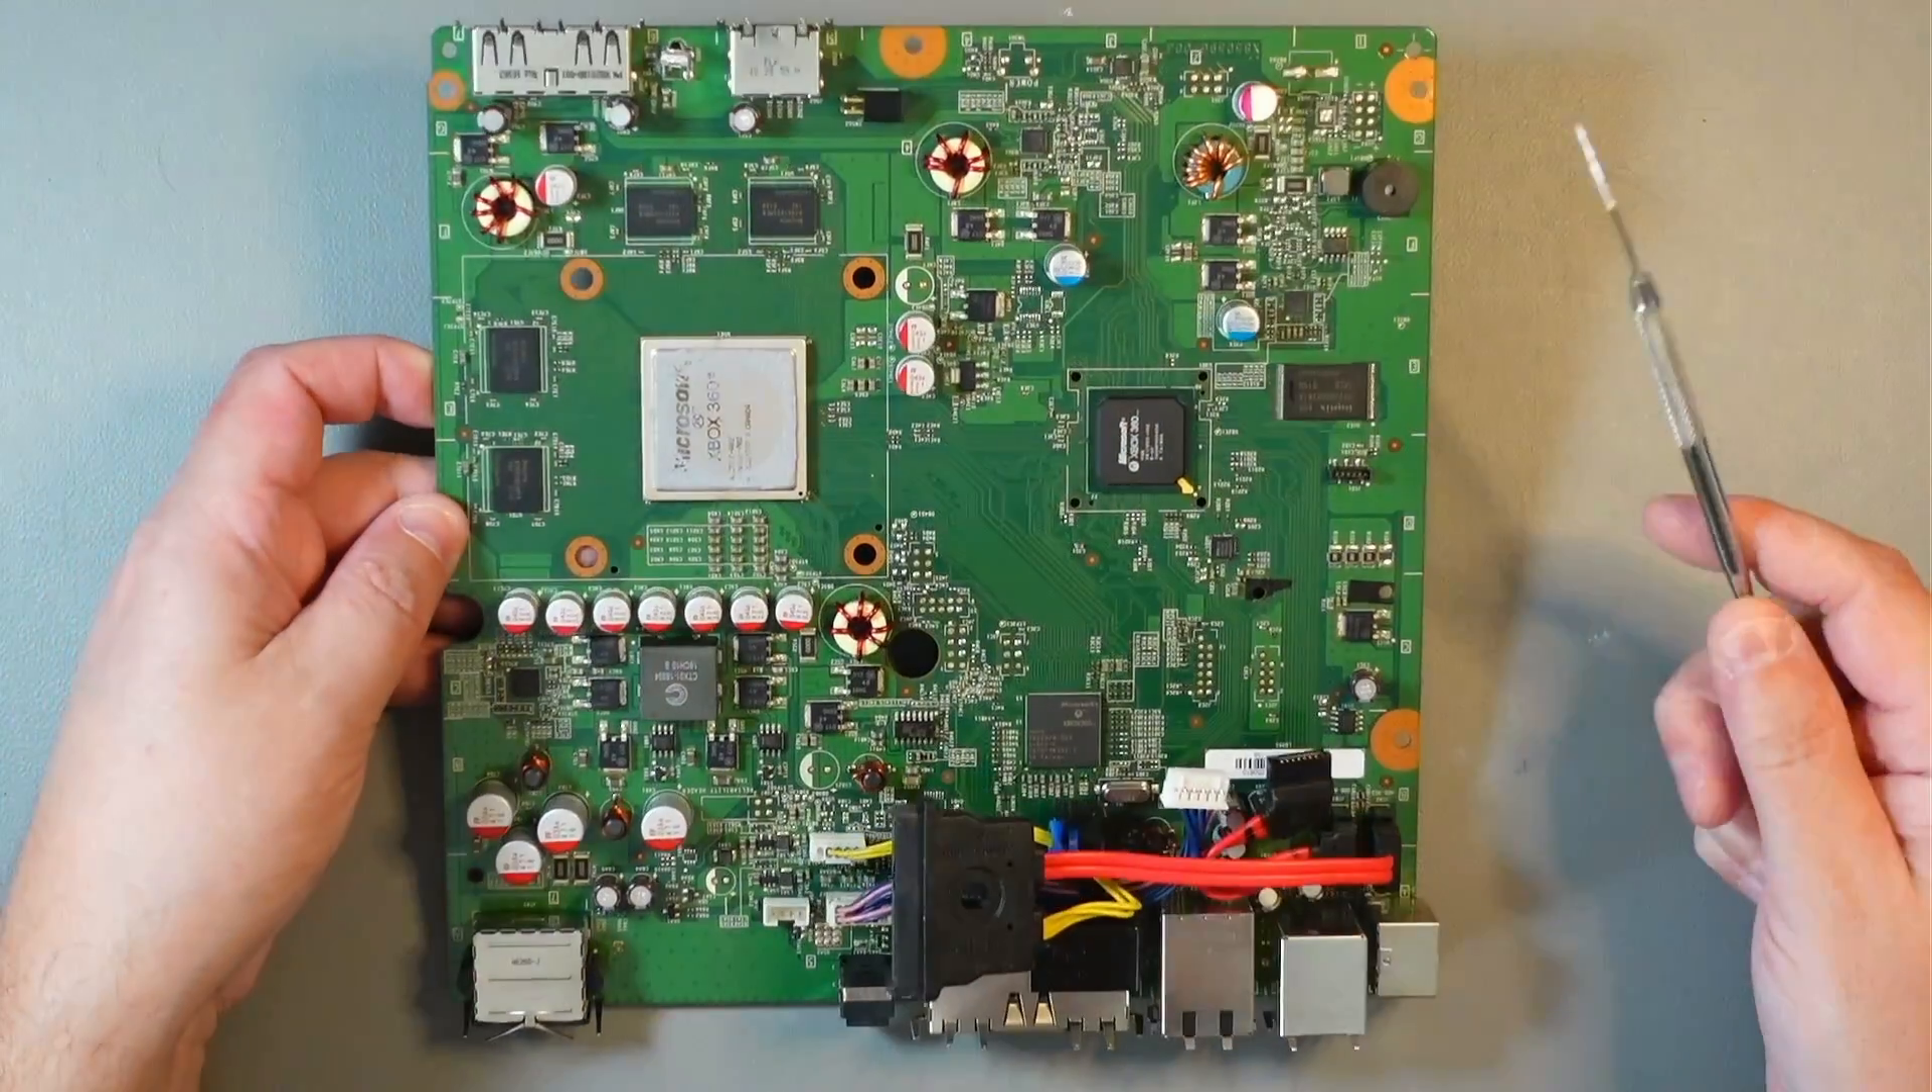Okay, so the Xbox has been taken apart.